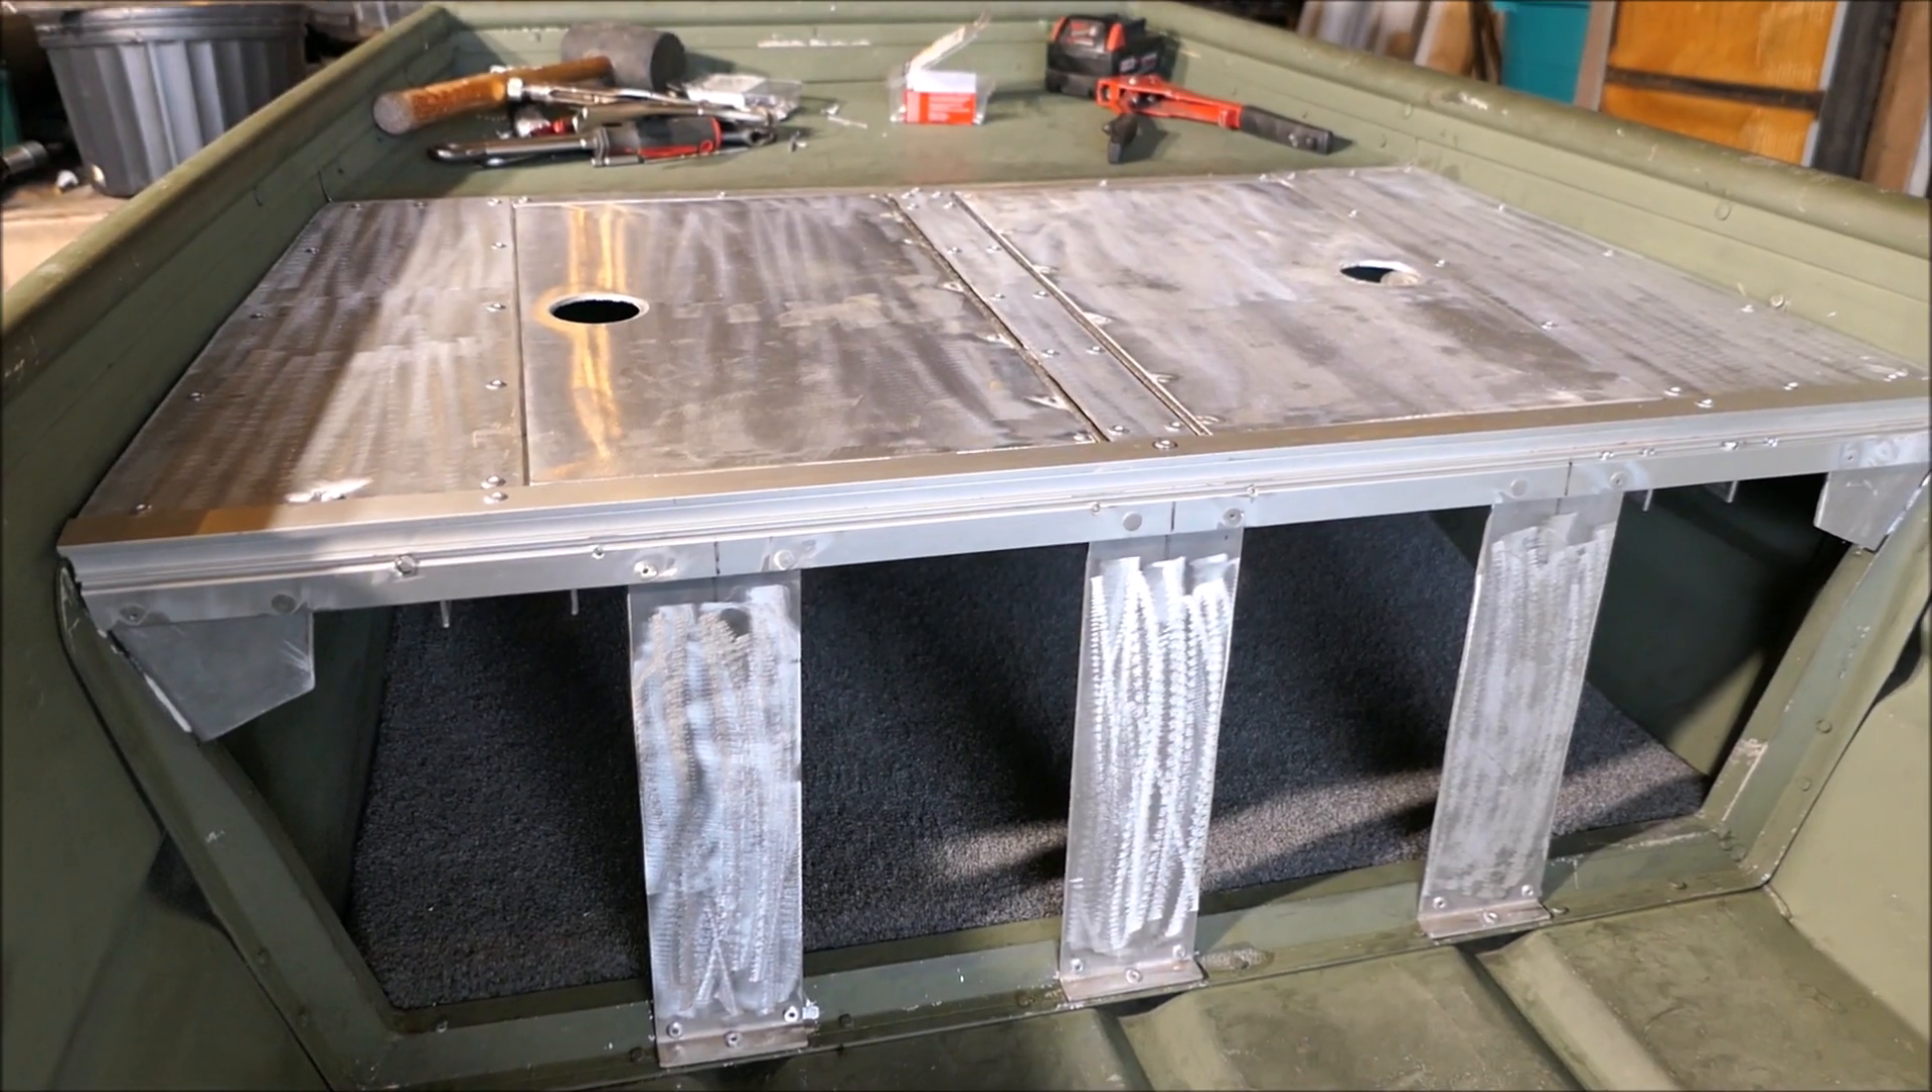There's the deck all put together.